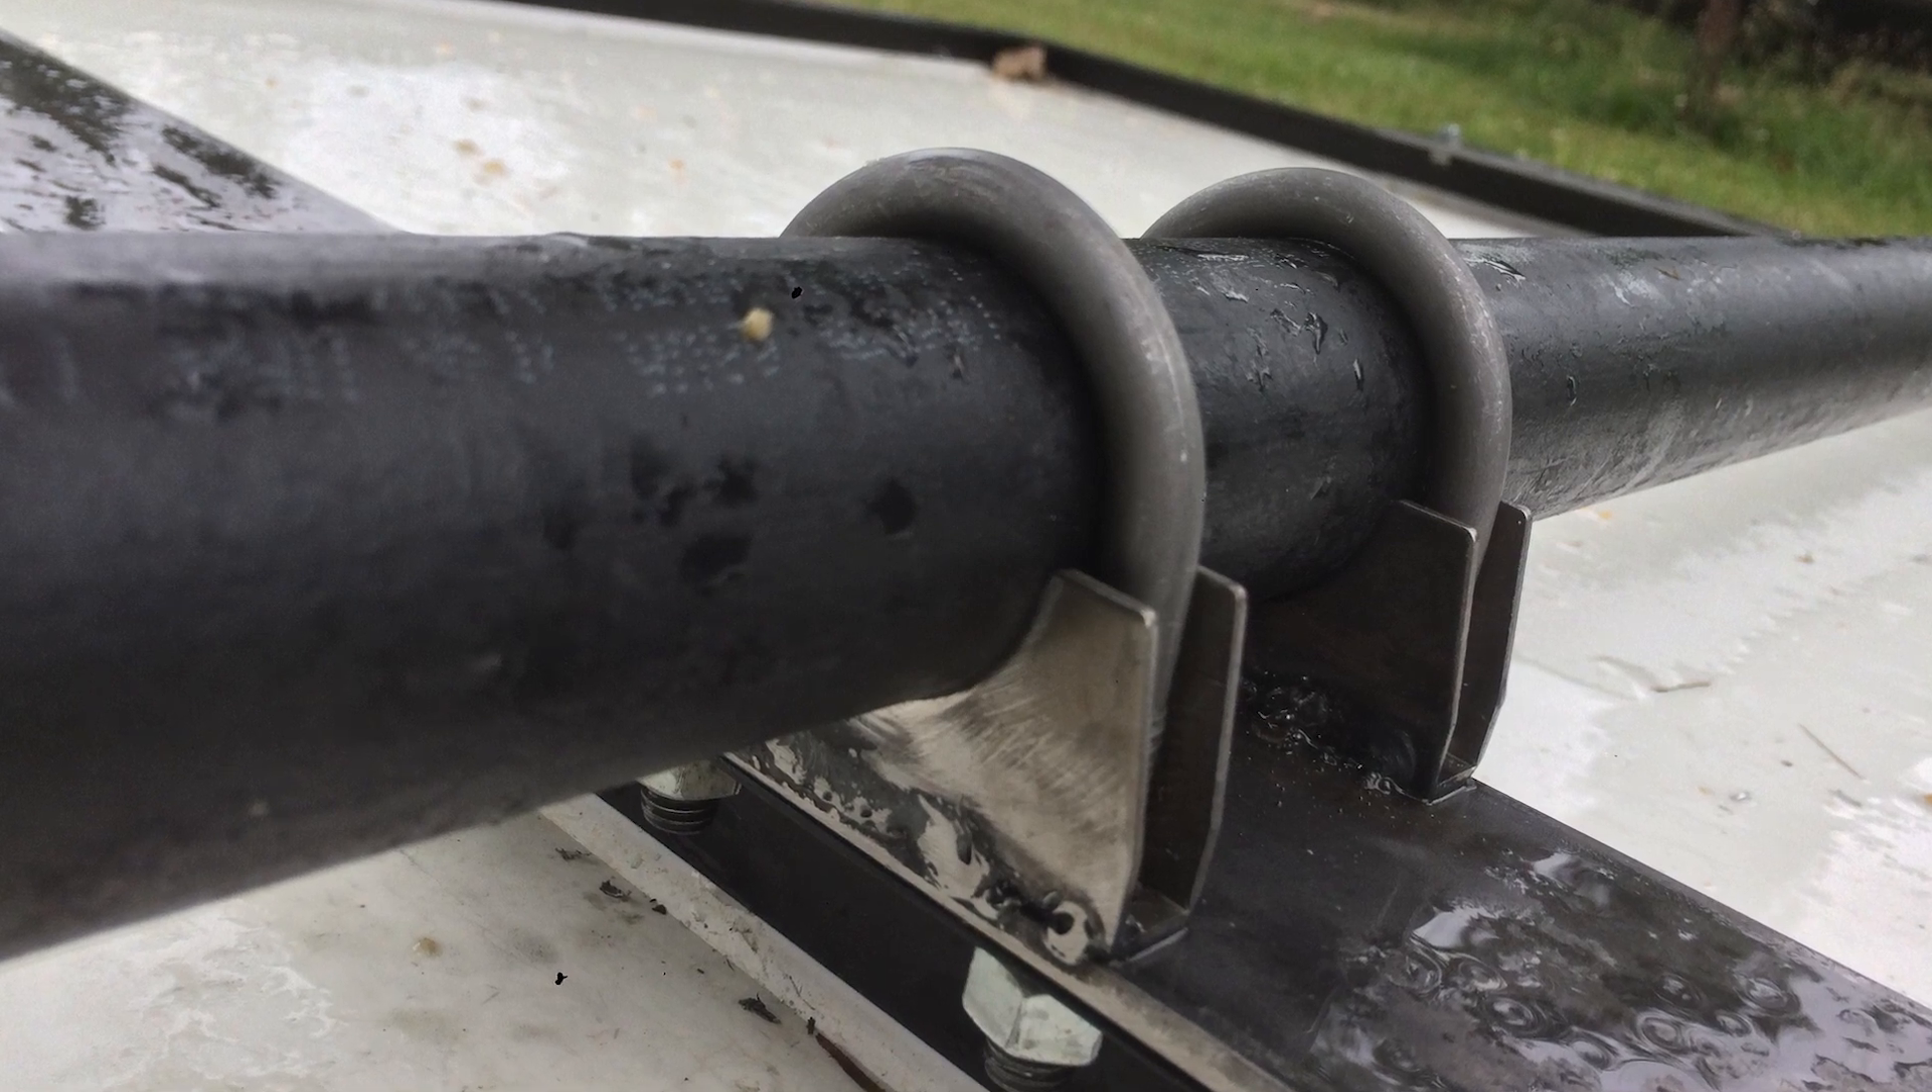I'm bolting things in and now putting in the pipe and getting all the U -bolts in place. Here you can see essentially what it looks like finished with the clamps, the bolts, the pipe all hooked together.